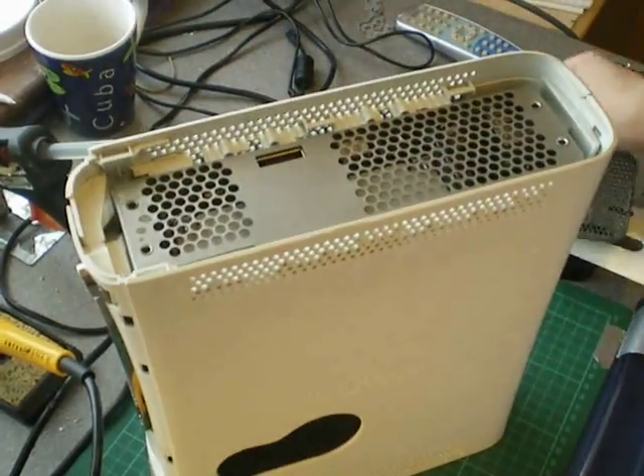And then that's your top vent off.